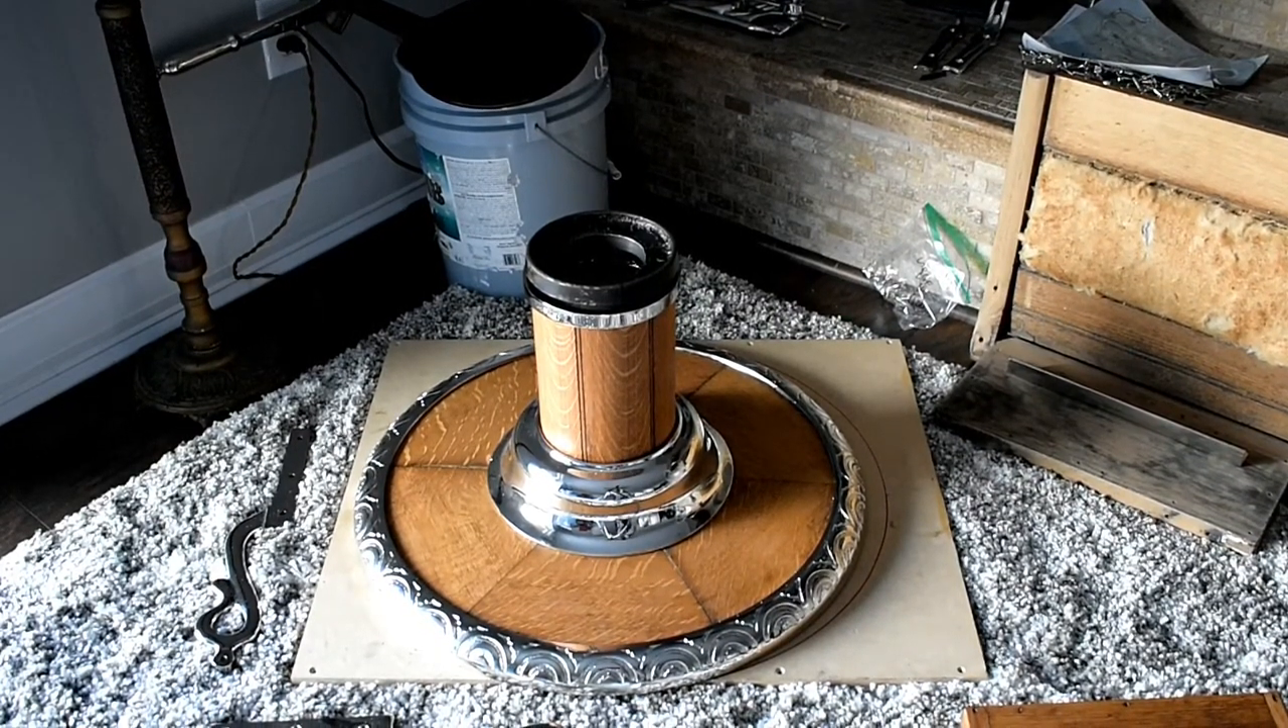I've got the wood refinished and I've got the the base for the hydraulic pump put back in.